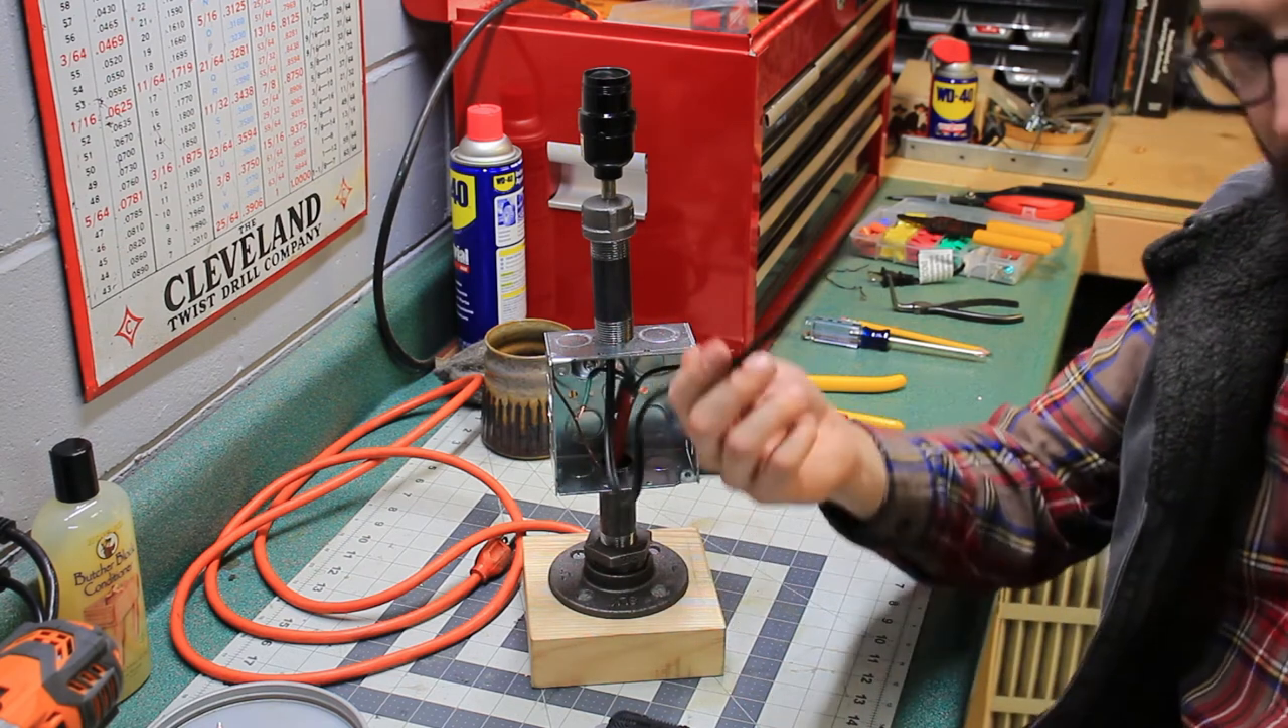I got the cap and the light fixture itself mounted to the rest of the structure, the lamp.